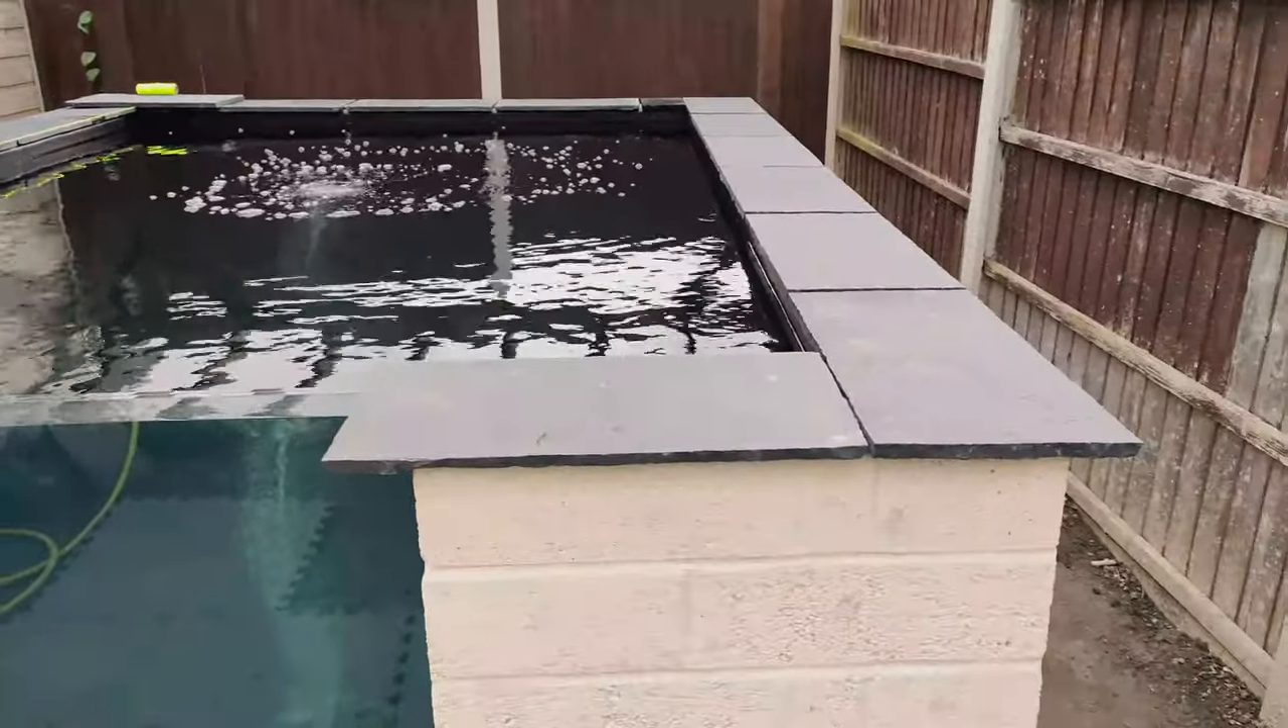Beautiful. So here we are now. All stones in position.